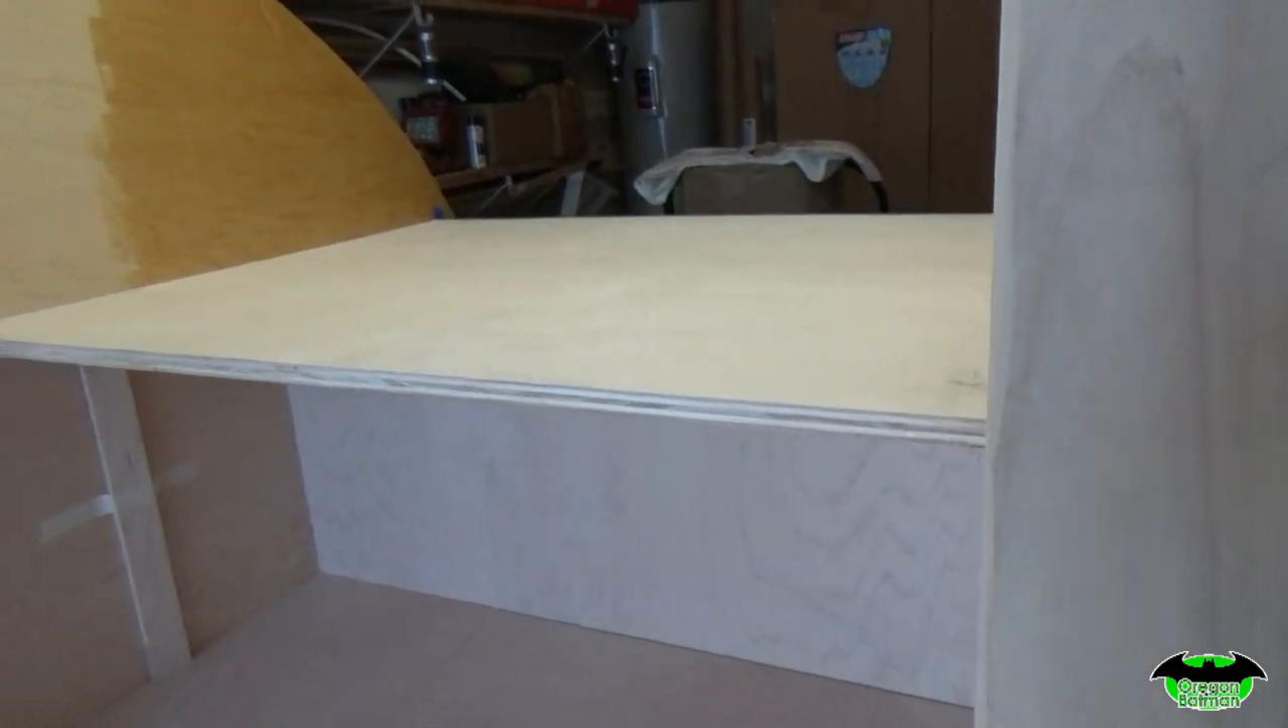Alright, so we've got the countertop setting in place, and now we're ready to start fastening along each side, and then we'll come along and fasten across the top and then that front brace right here.